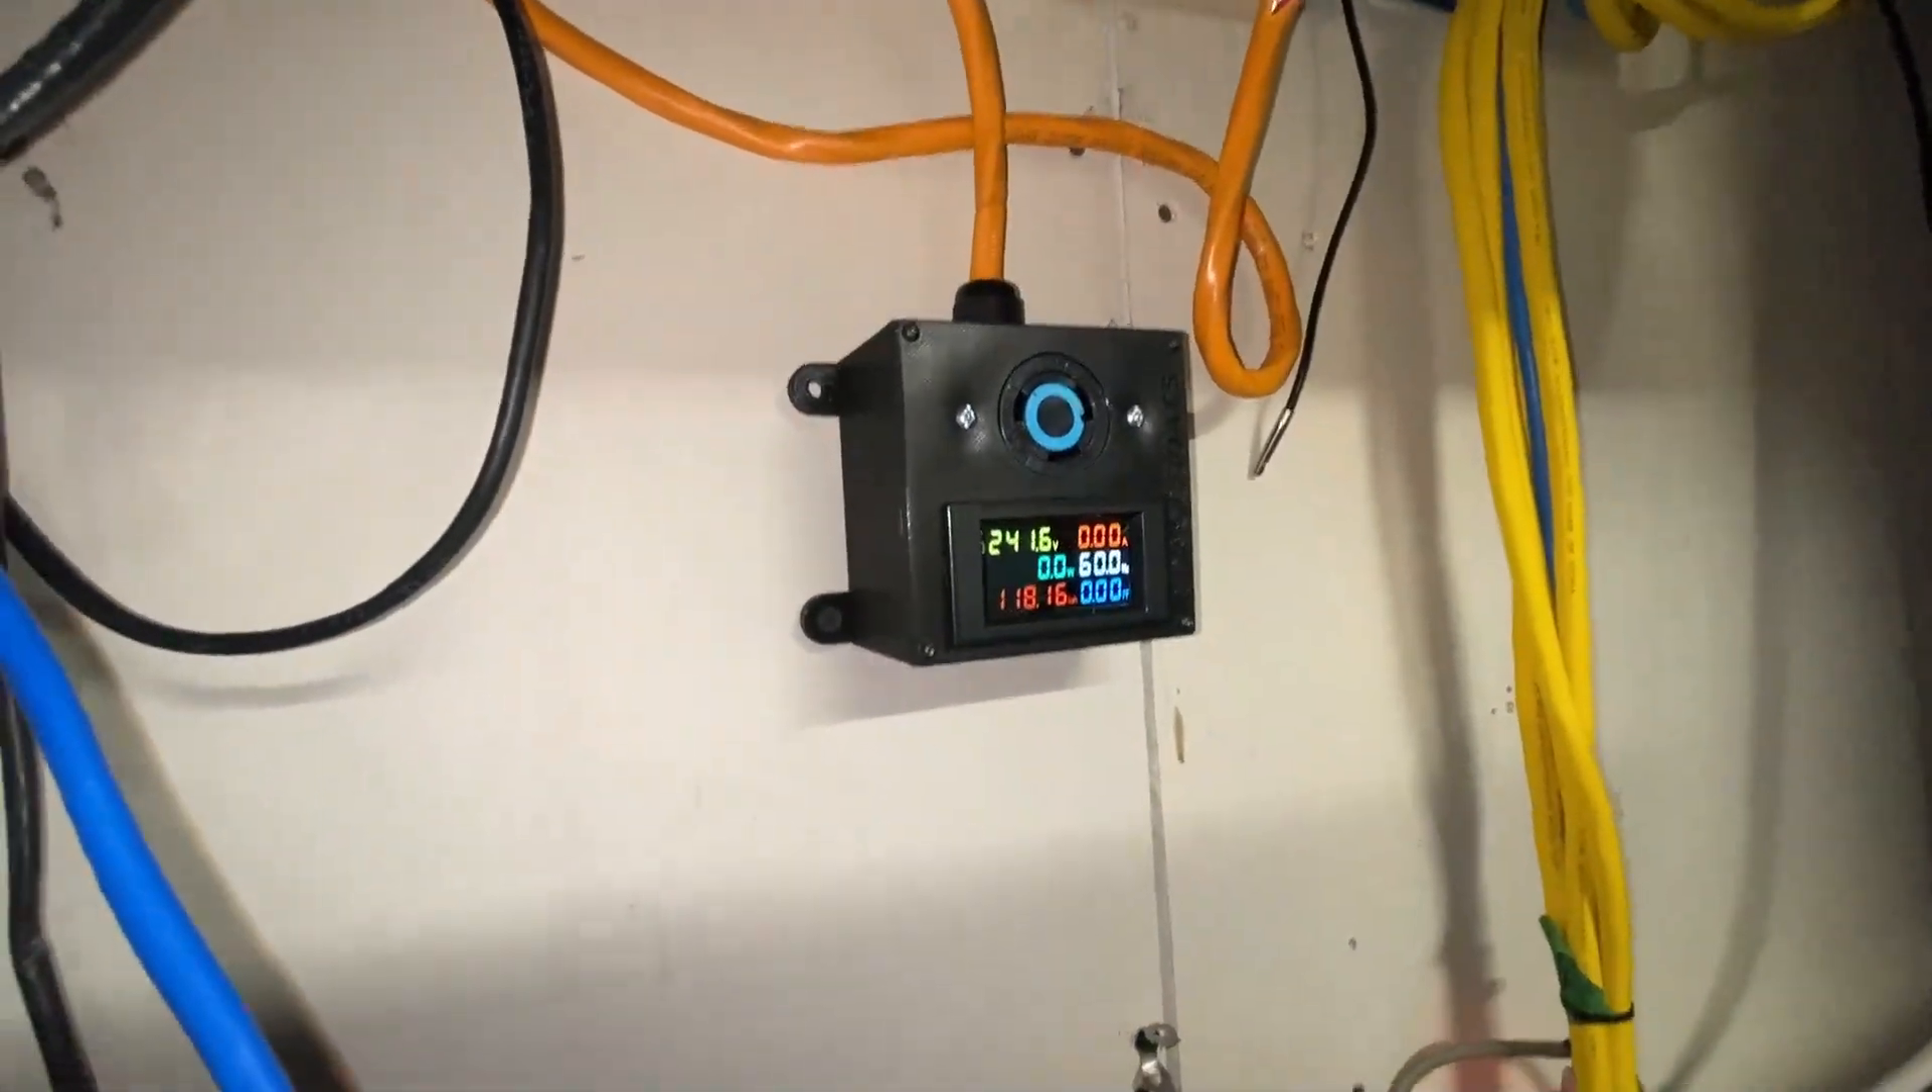We also have finished installing the LED panel for my 30 amp circuit.